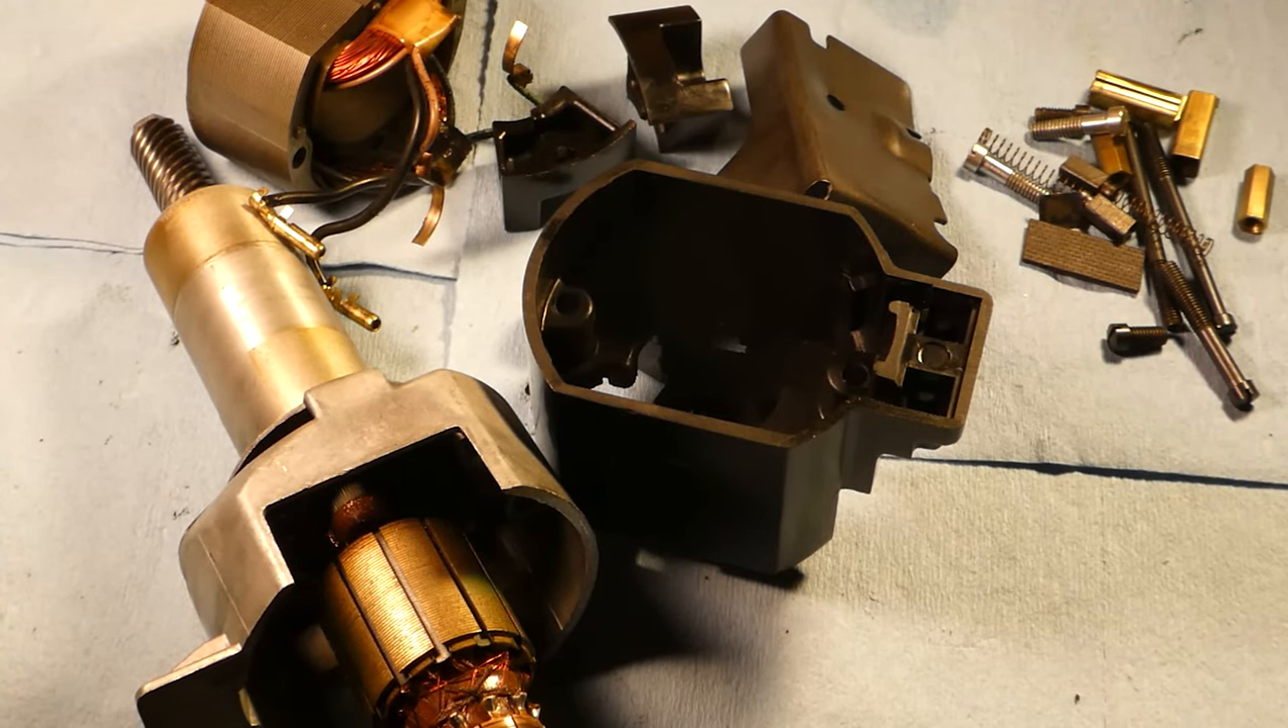Here is the result. The motor is apart.